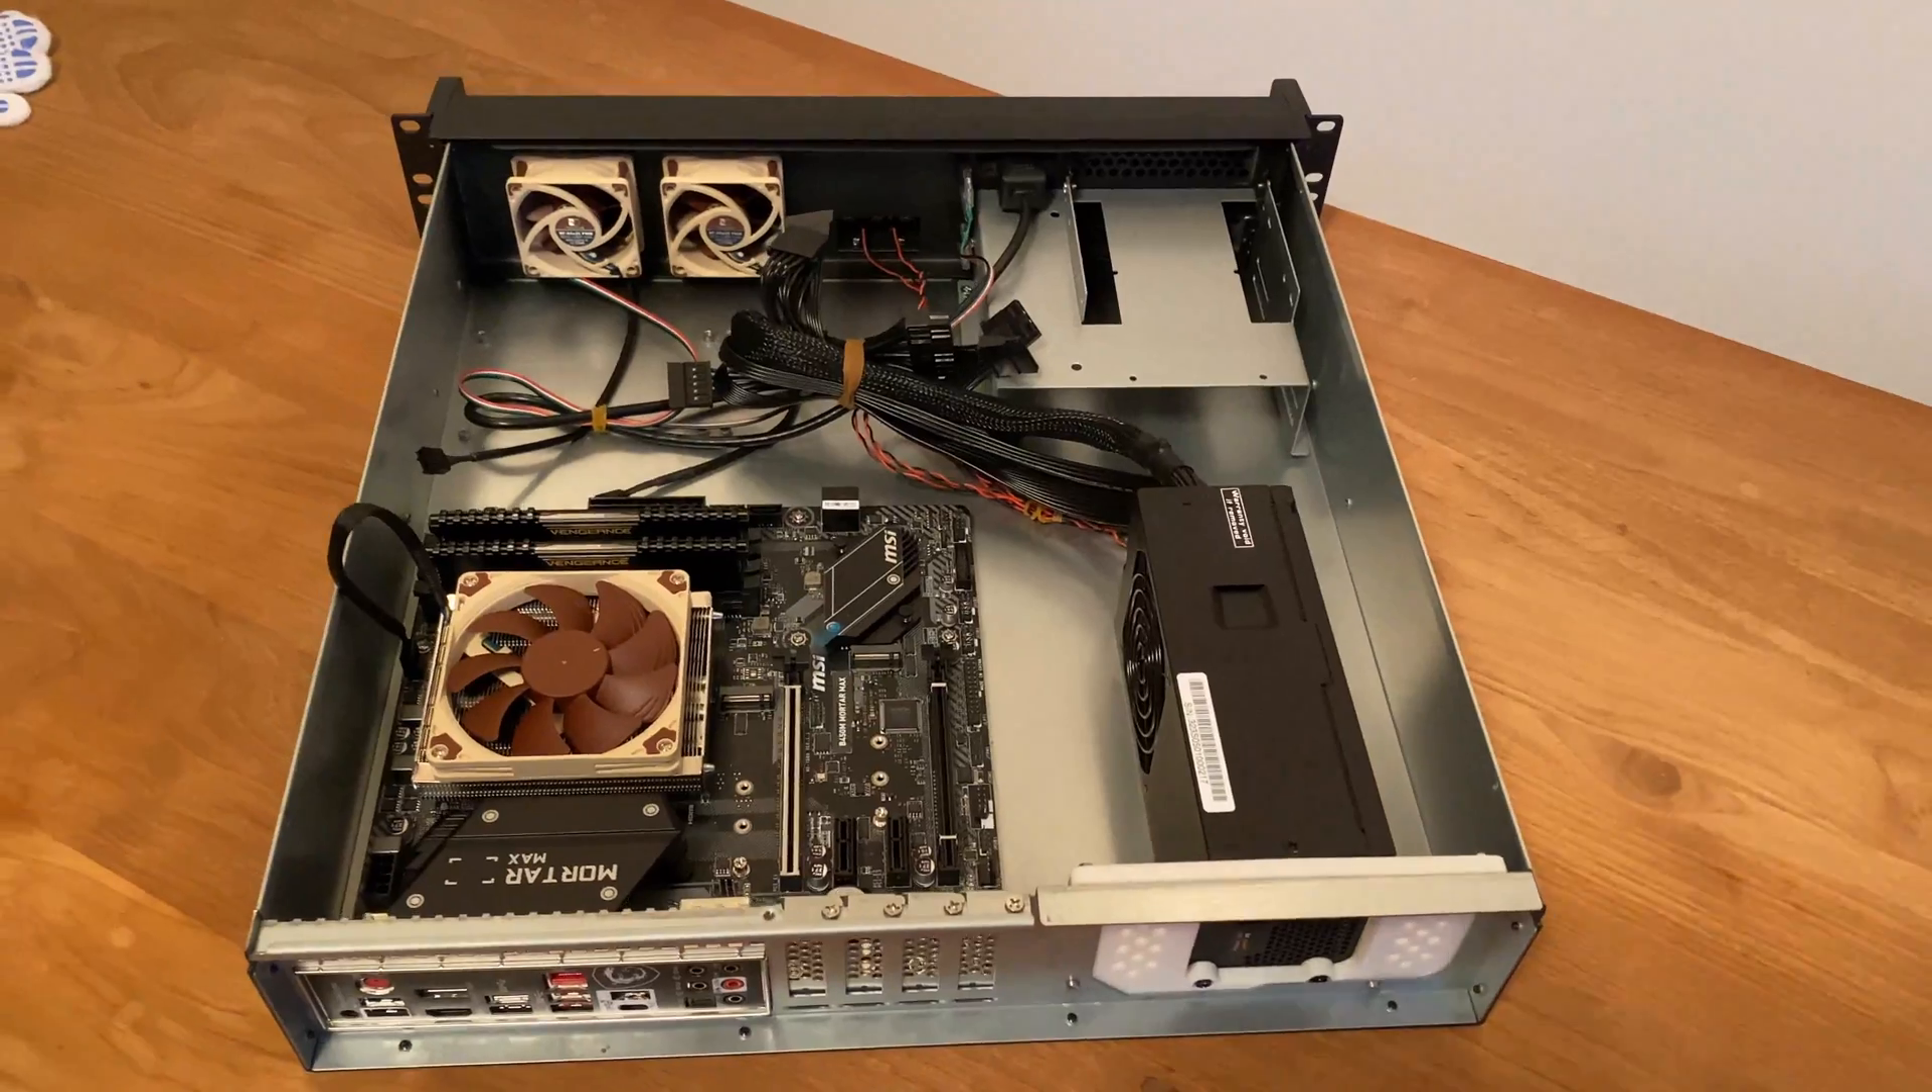What's still missing is the hard drives, the Blu-ray drive and a bit of cable management.